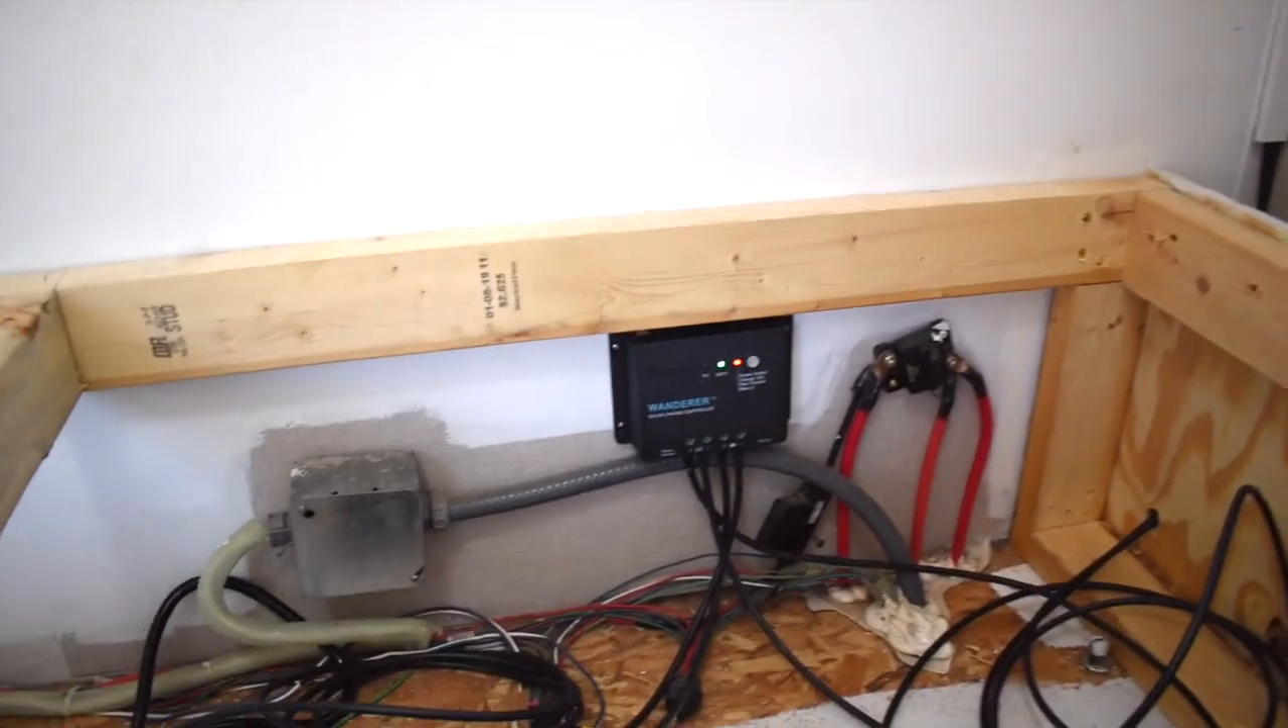So I've got everything all mounted and sealed I ran the wires down through here and they're hooked up to the controller which I have screwed into the wall.